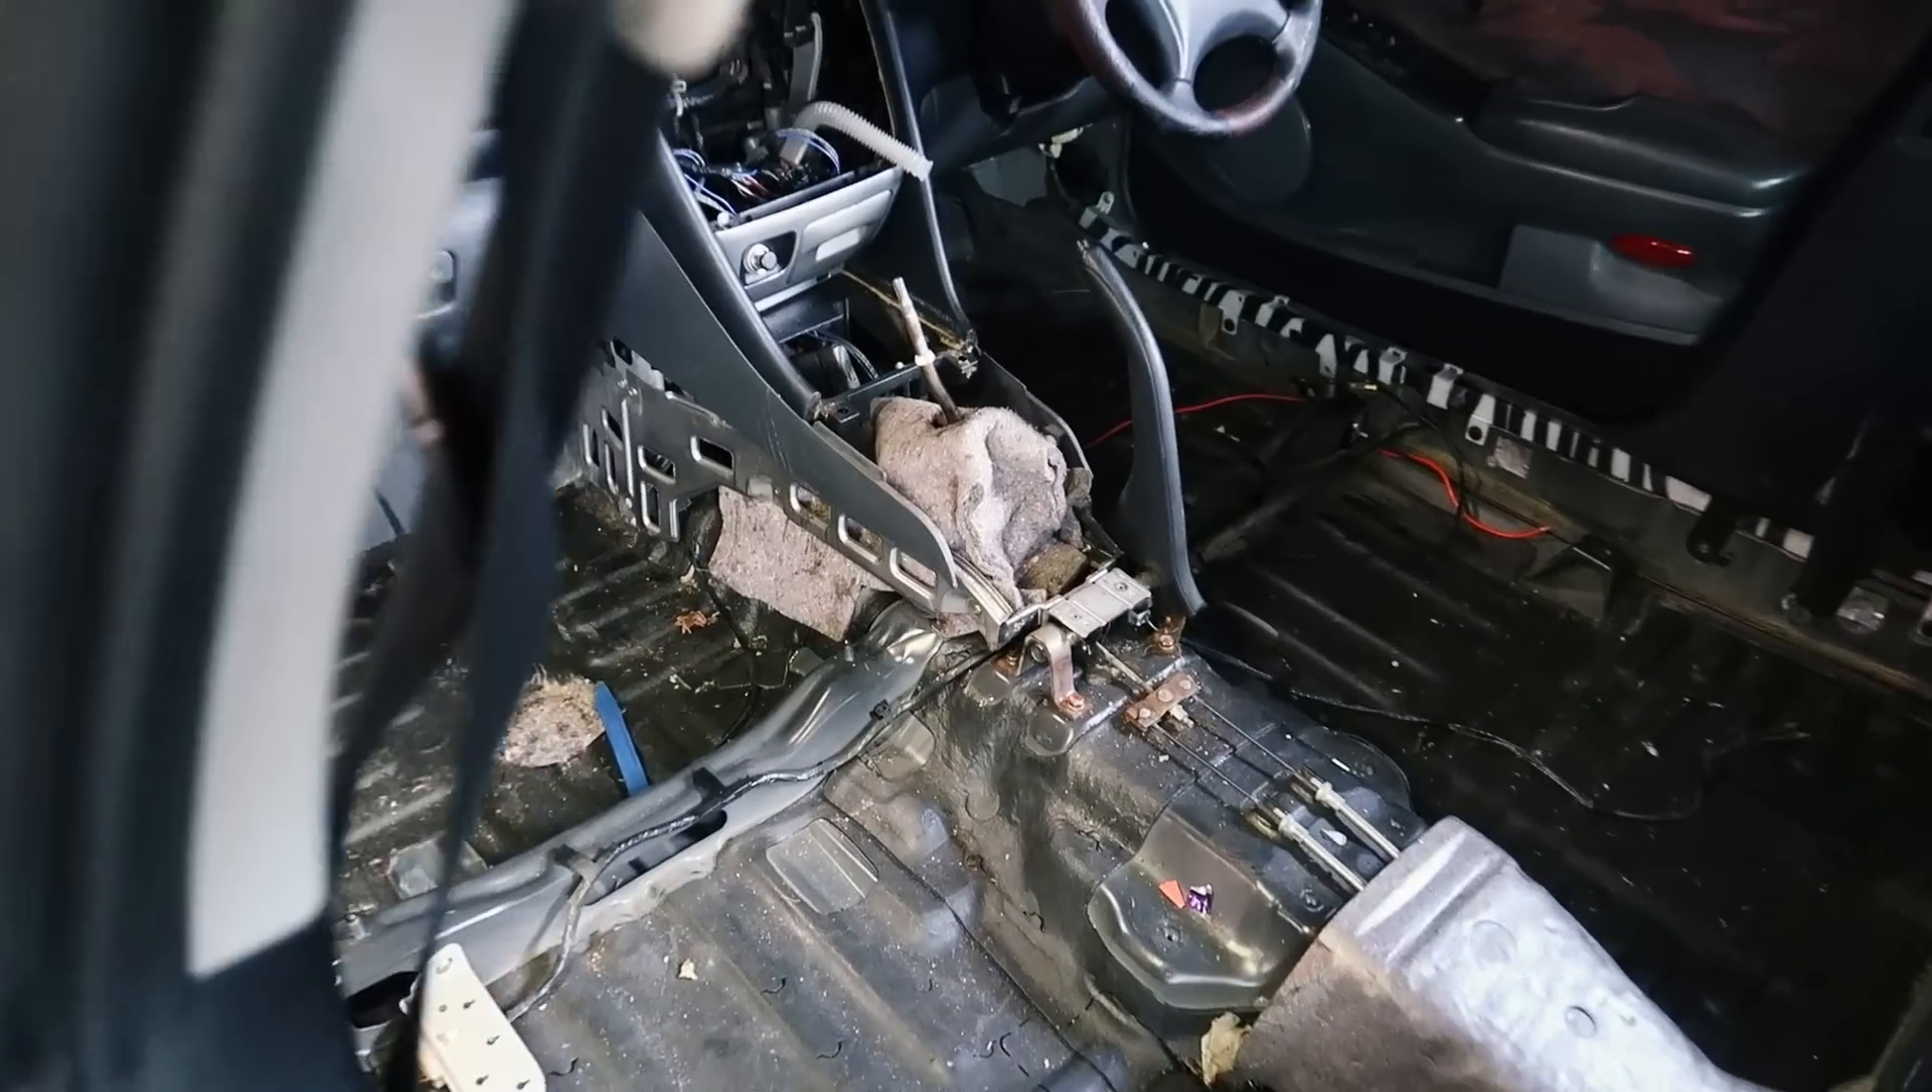So we got the interior stripped out we got the carpet stripped out.